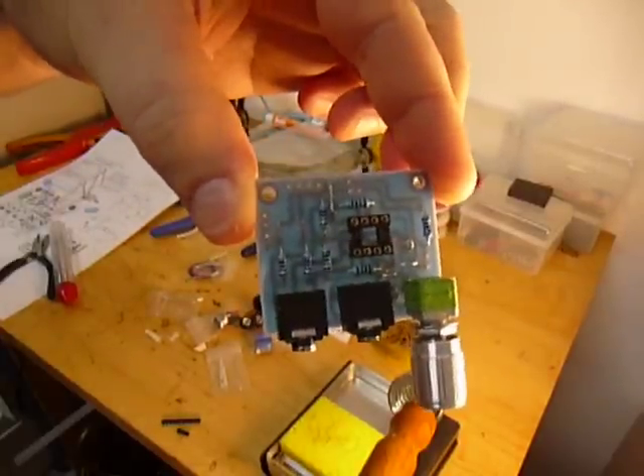The volume pot is now on there.